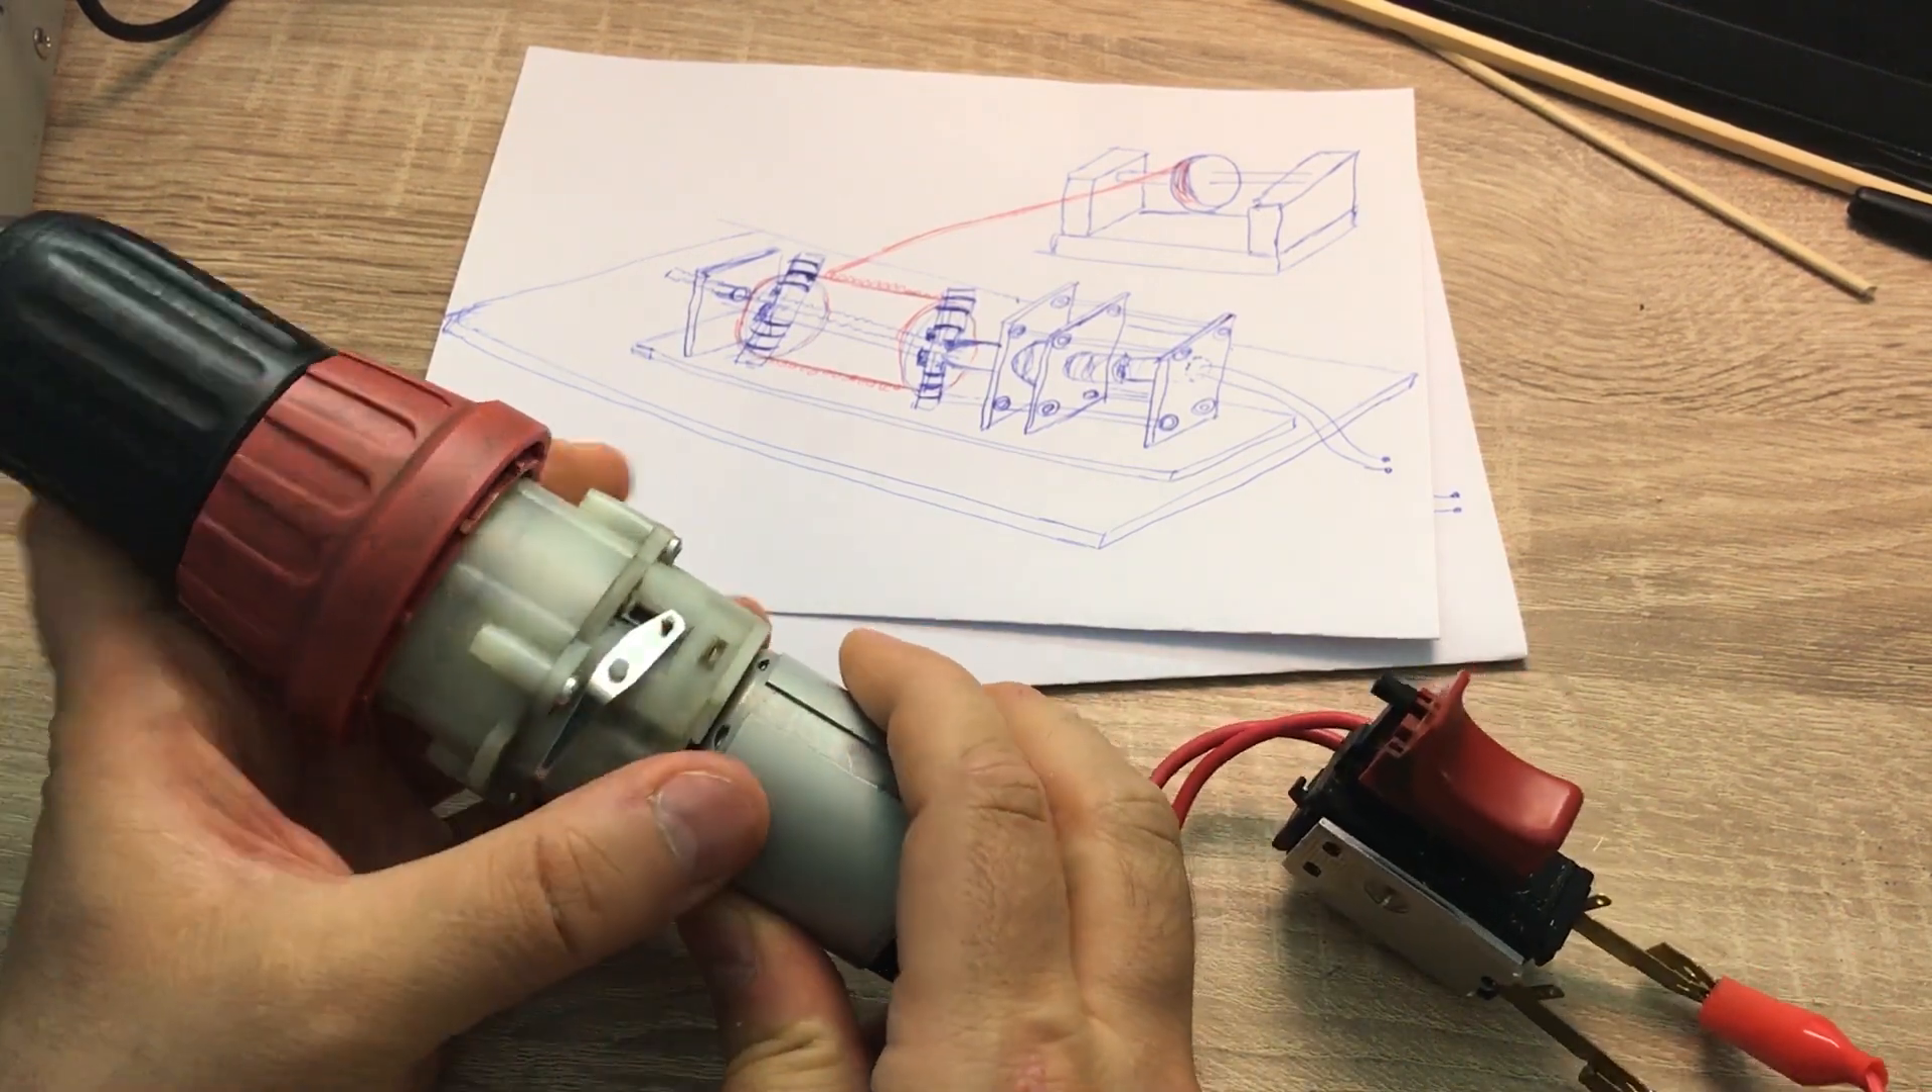So I found an old drill next to our garbage collection unit, I removed the cover and these are the internal parts, a gearbox, a motor and a switch to control the speed of rotation.